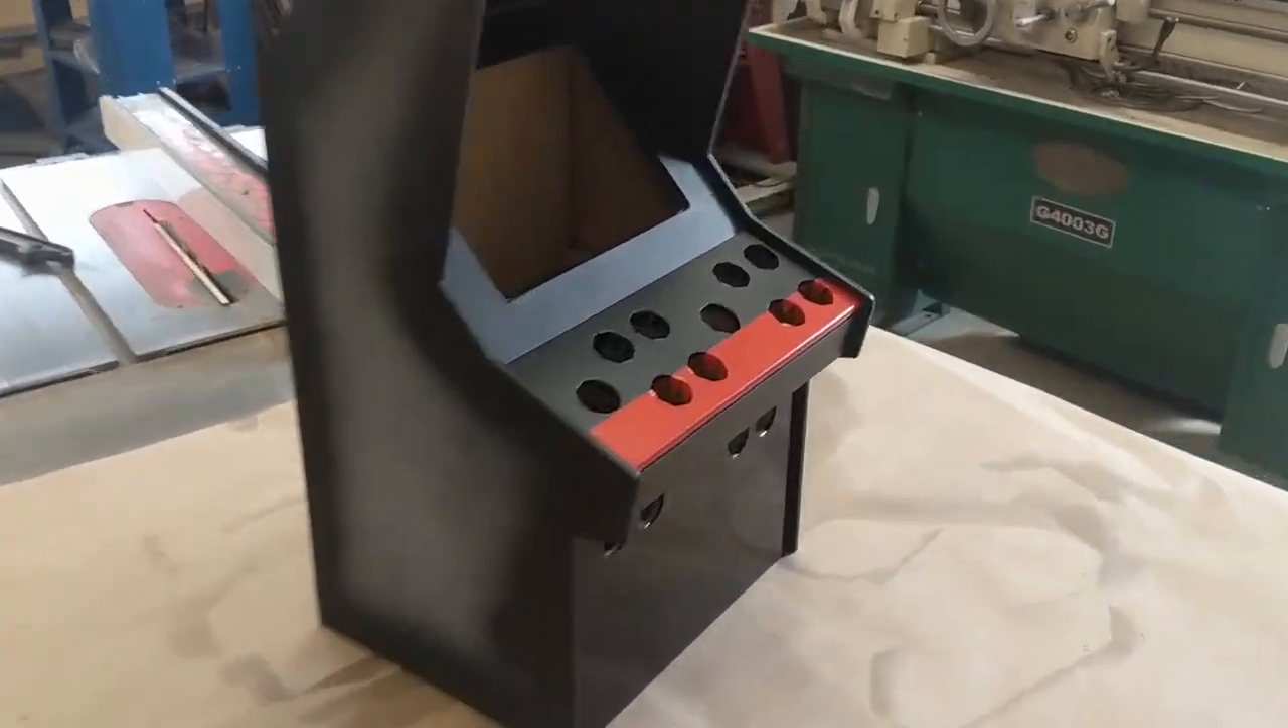The painting is all done so I've just done a quick test assembly.